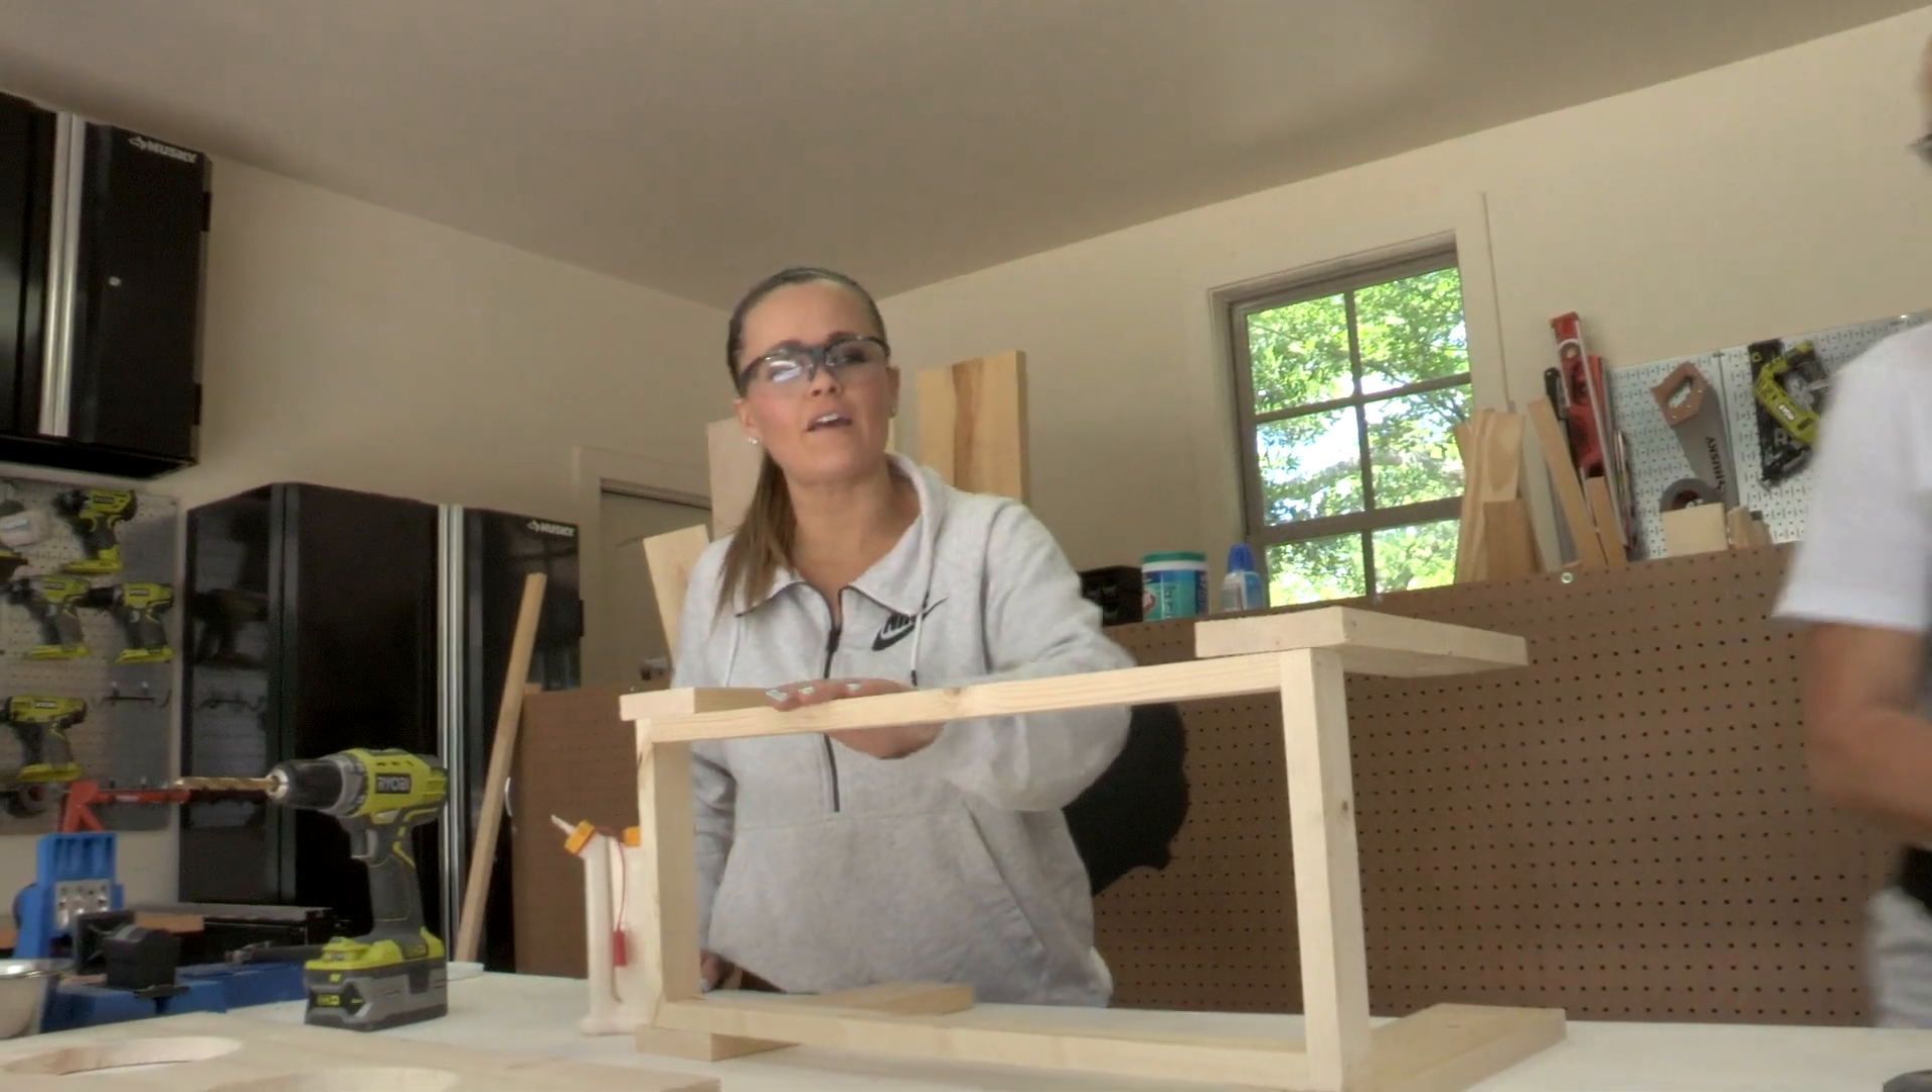Alright, we've got apron done. Legs now attached to the apron.